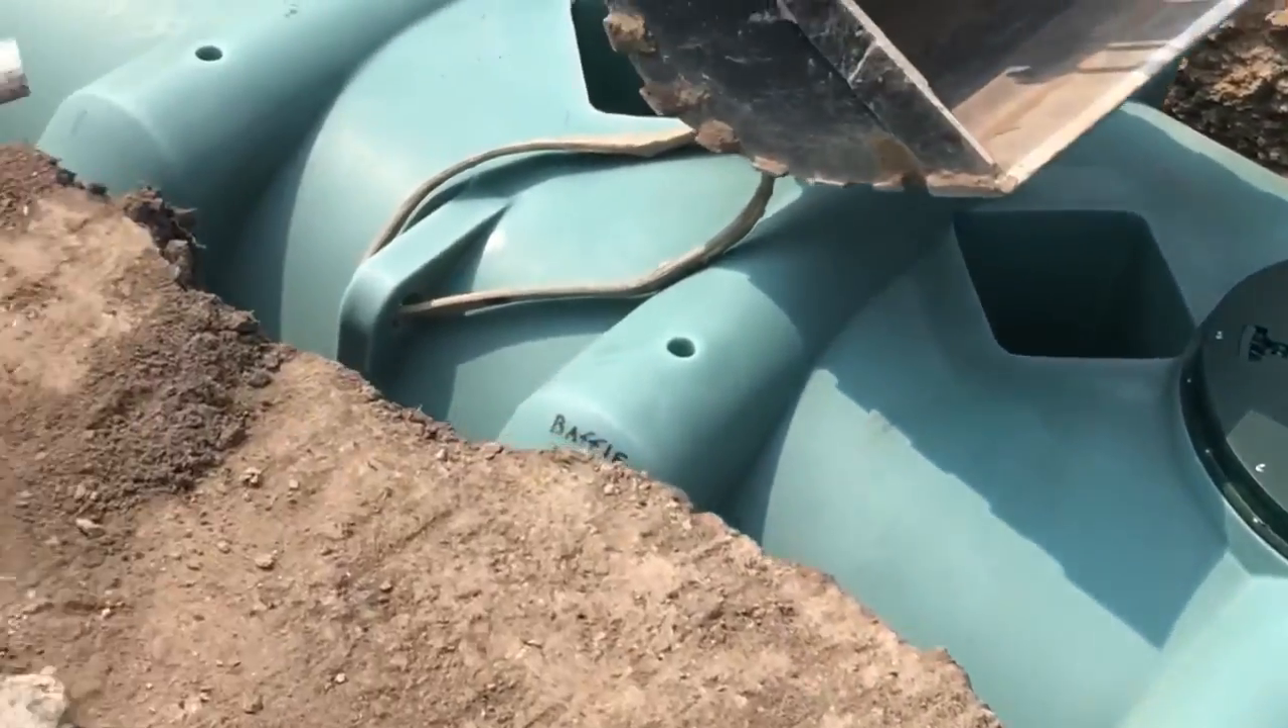So here's our excavation for the septic tank which we're going to install right now. Okay so what we did now is just drop in the septic tank into our excavation pit.